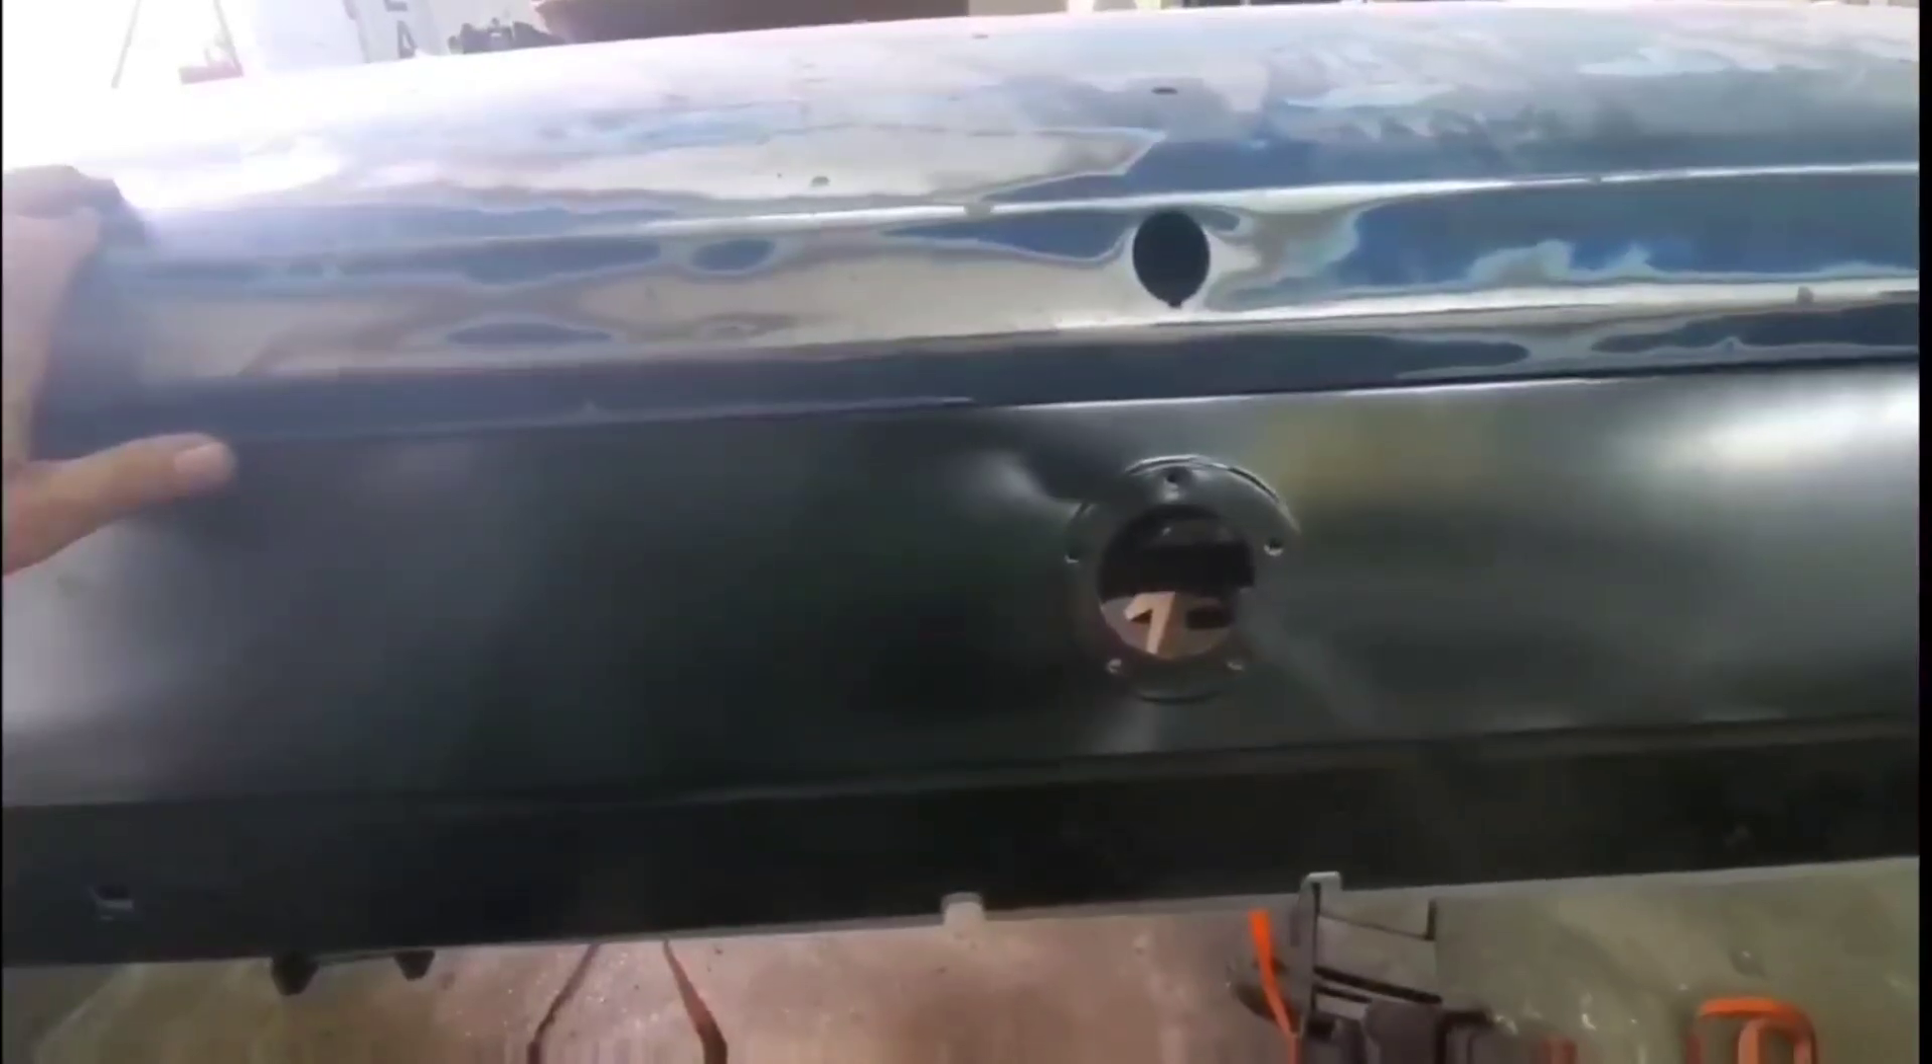The, uh, keyhole and the gas tank are just about centered.